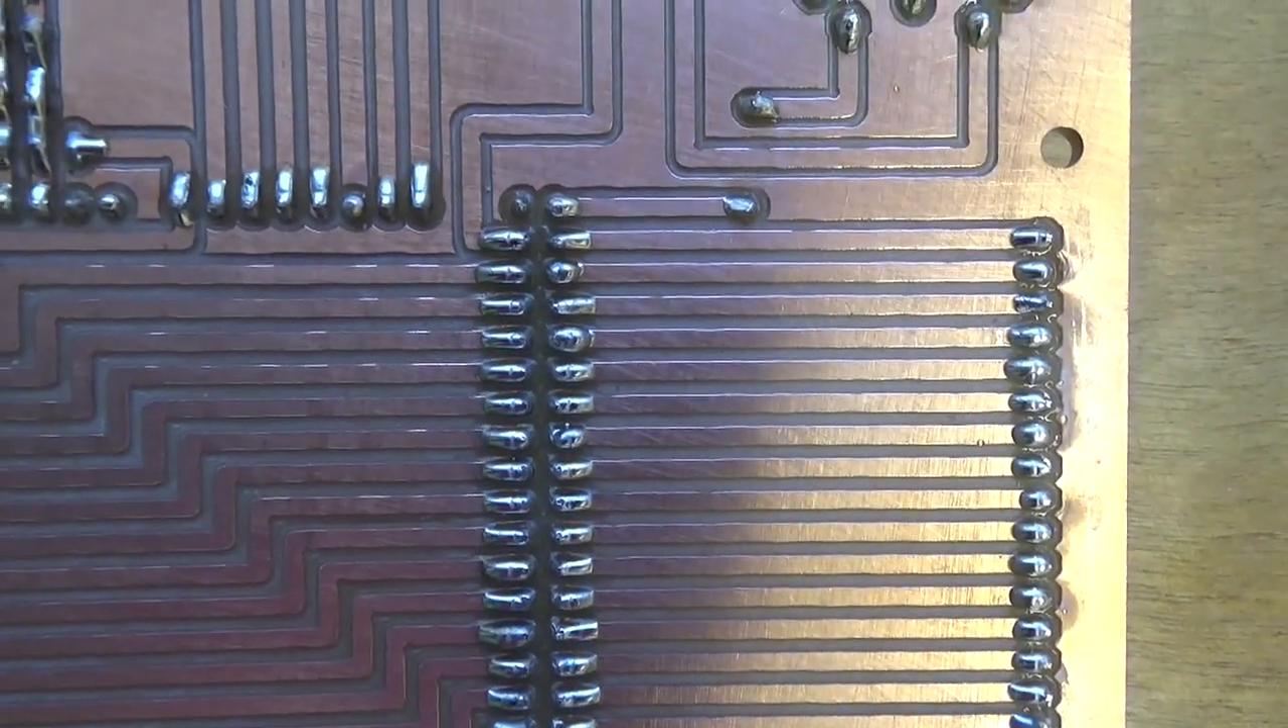Okay so I've finished soldering all the pins together that's what it looks like the finished article.